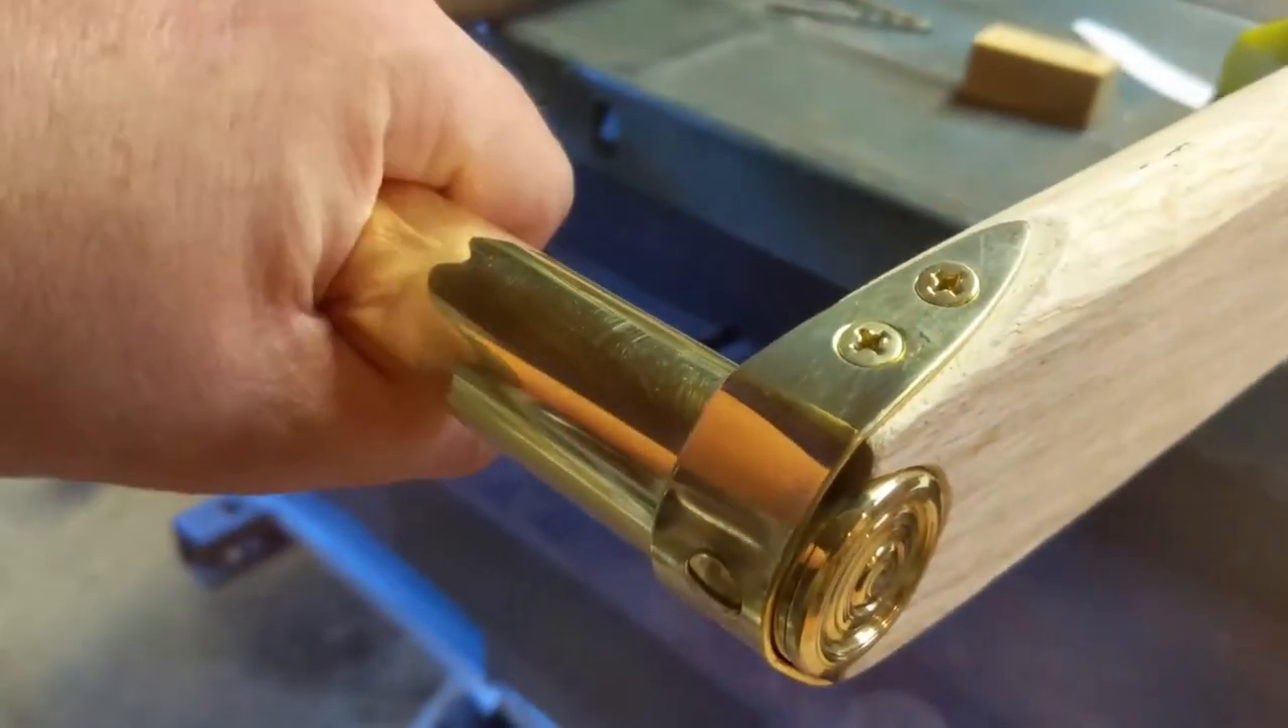Now this top is wrapped around, joined together, can't split open, and this pipe is captured quite nicely.